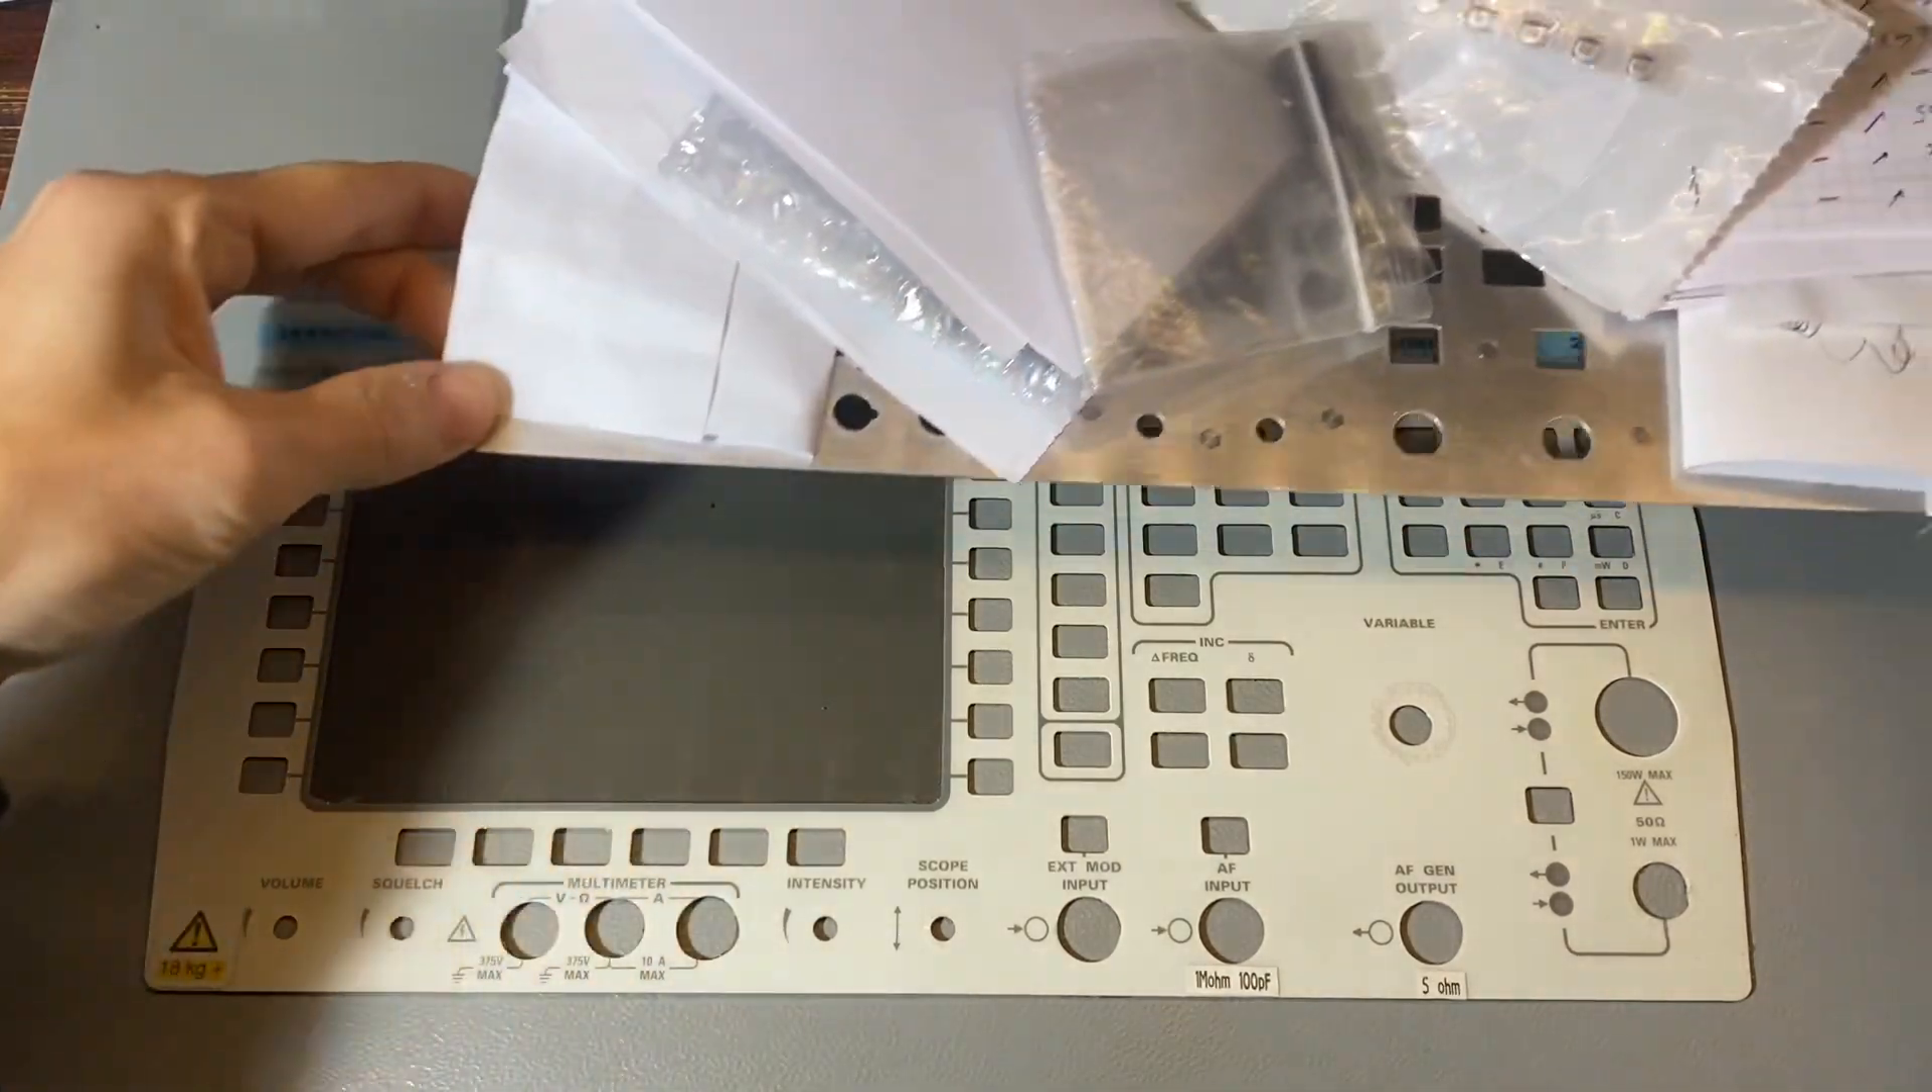After i've removed the crt module i decided to take a step forward and i have removed all the front panel and i'm gonna show you now at least on my unit how it is.